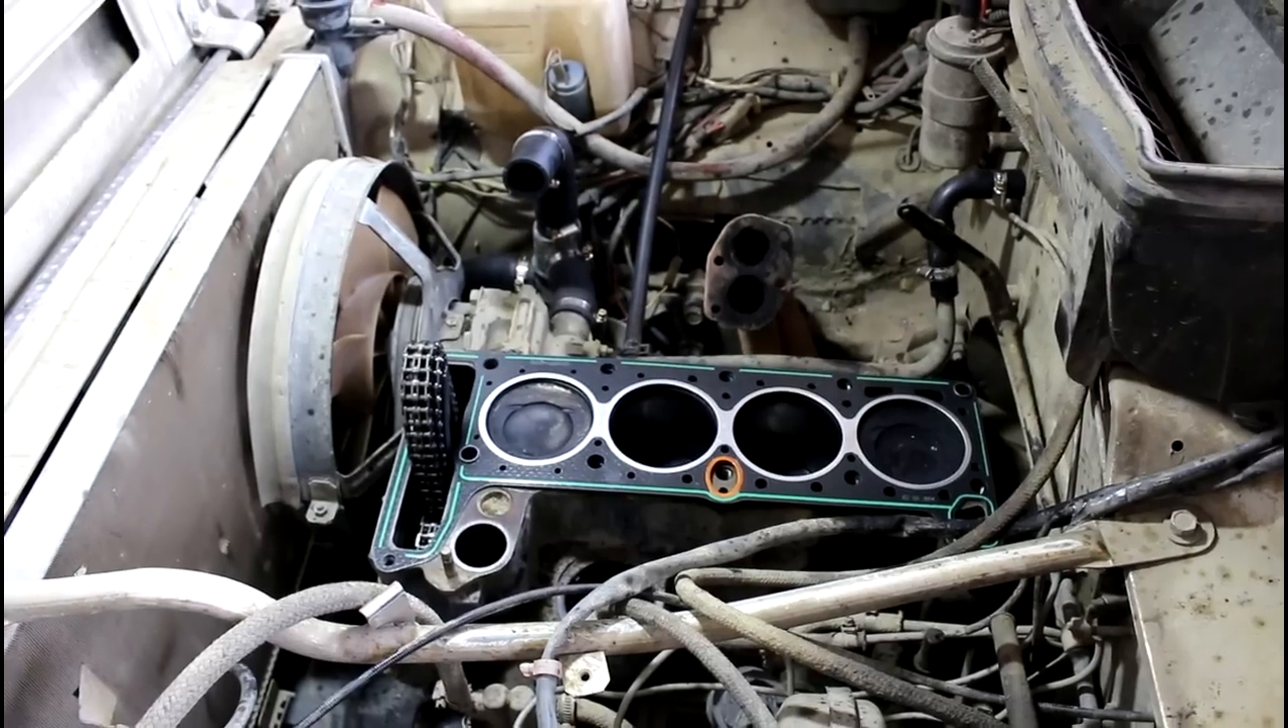Положил я прокладку. Прокладка у нас фирма Триали.